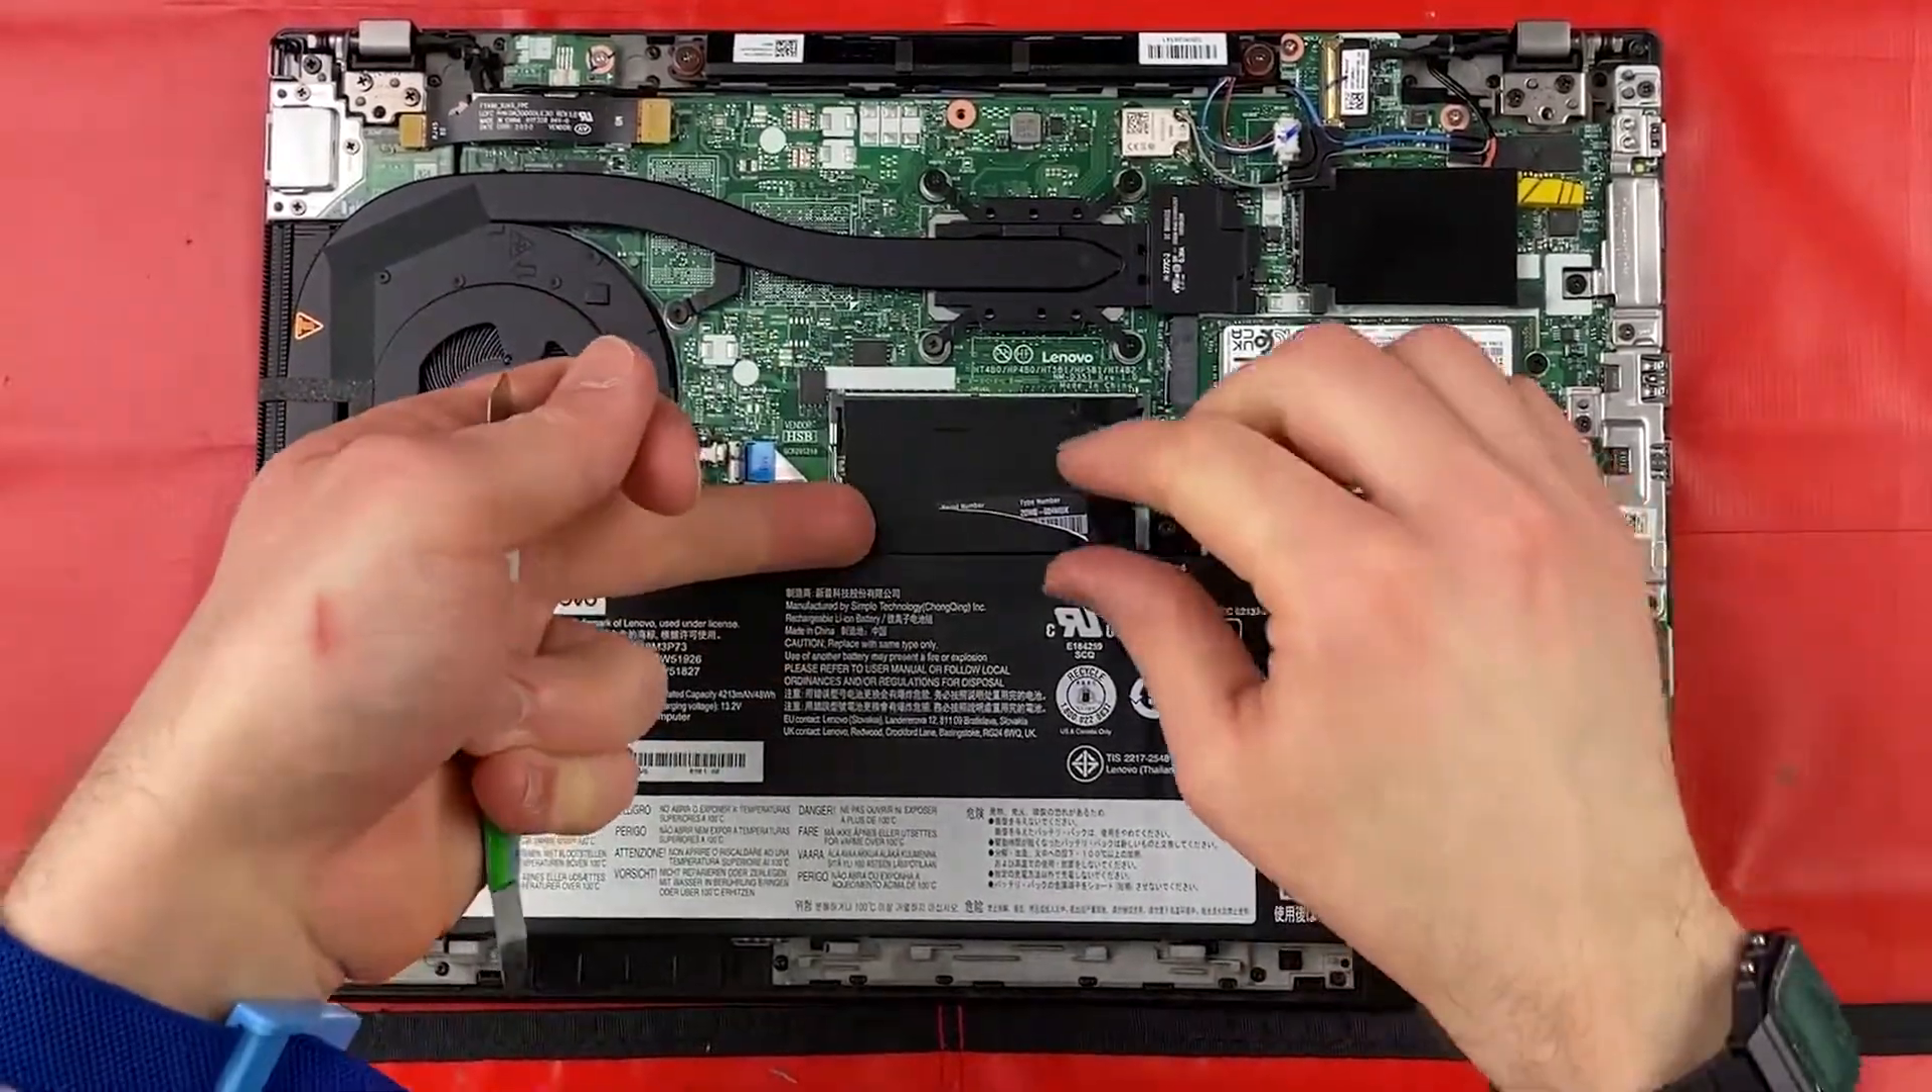So now we take off the base cover. We can see basically everything in the laptop.